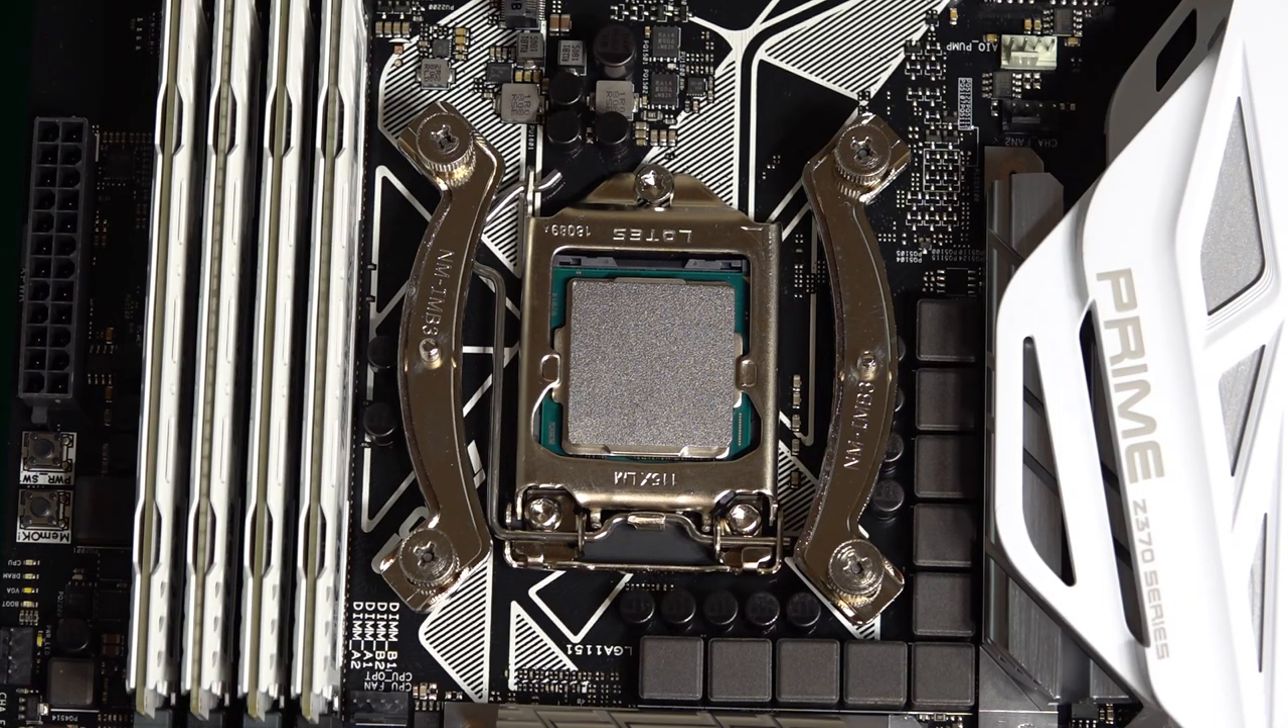So I got all the hardware mounted for the CPU cooler.